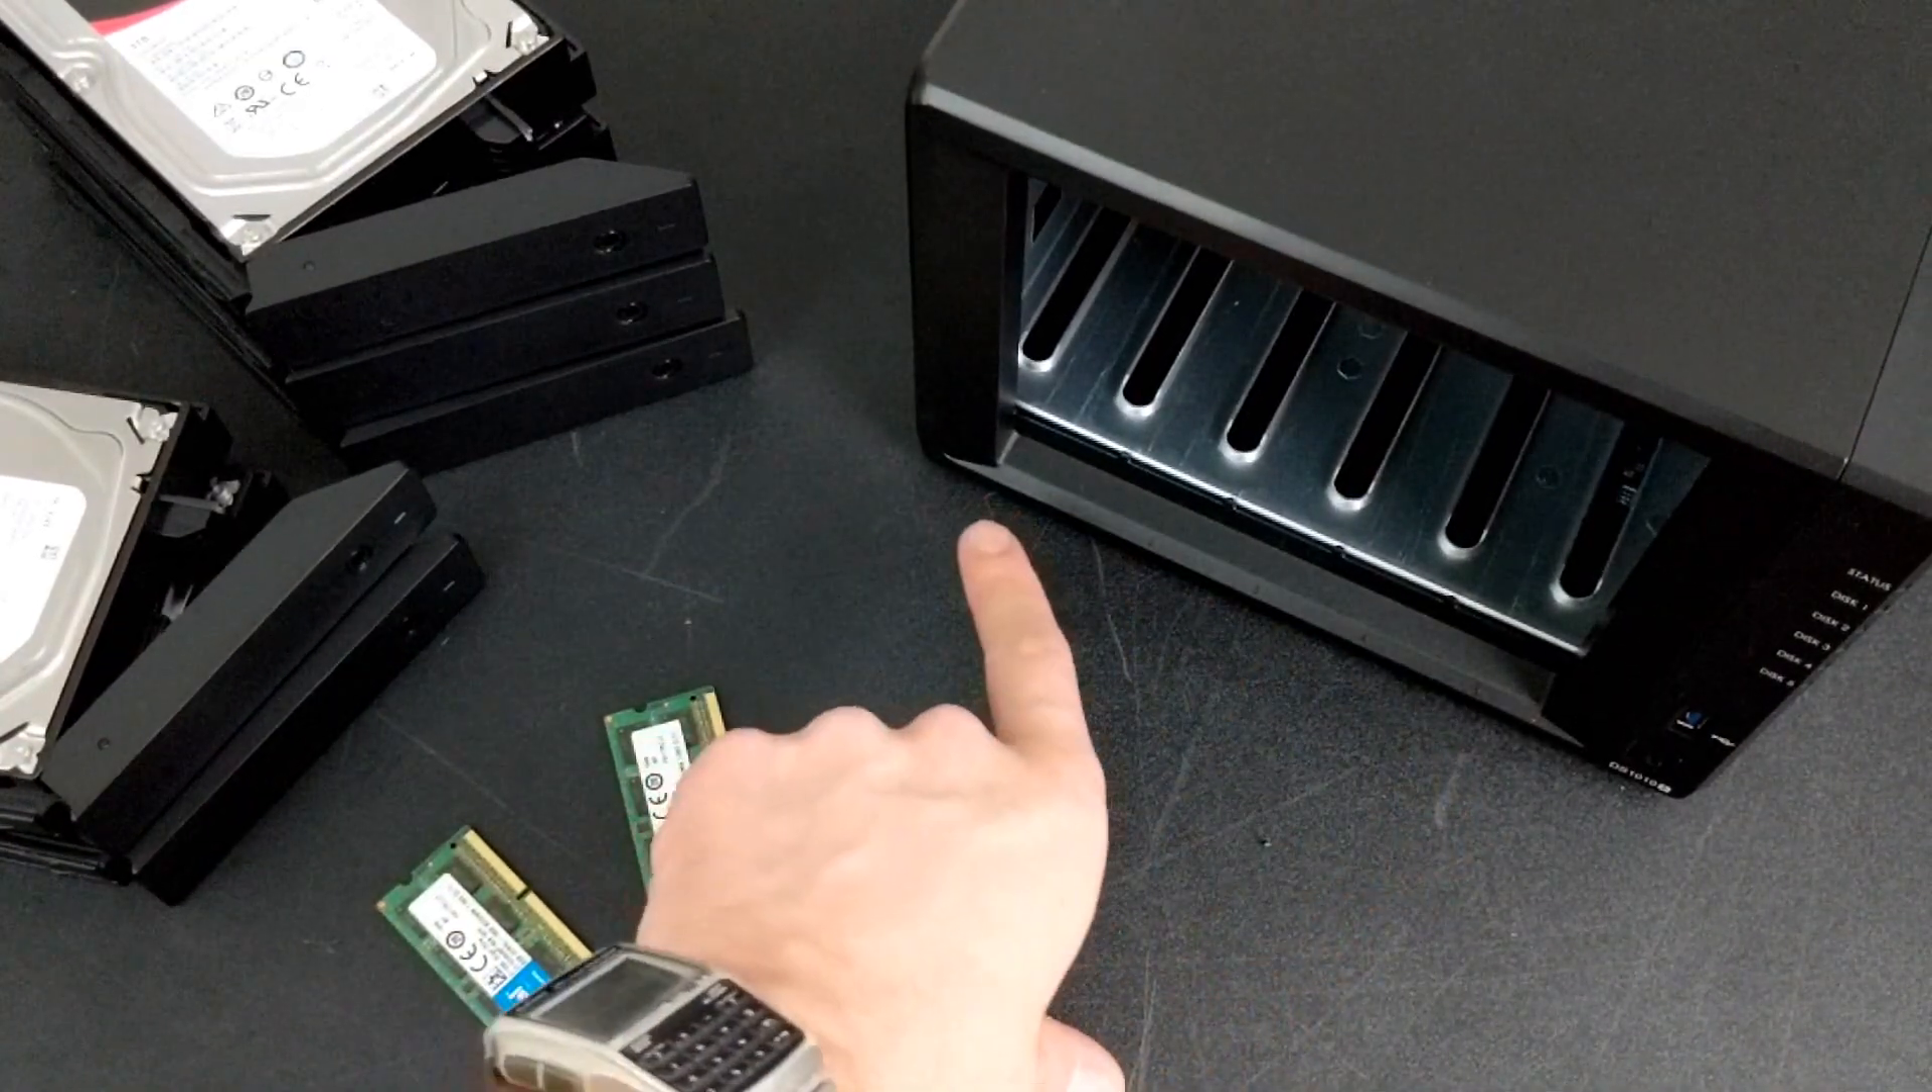I've already done it in advance i've removed all the drives drives out of here.